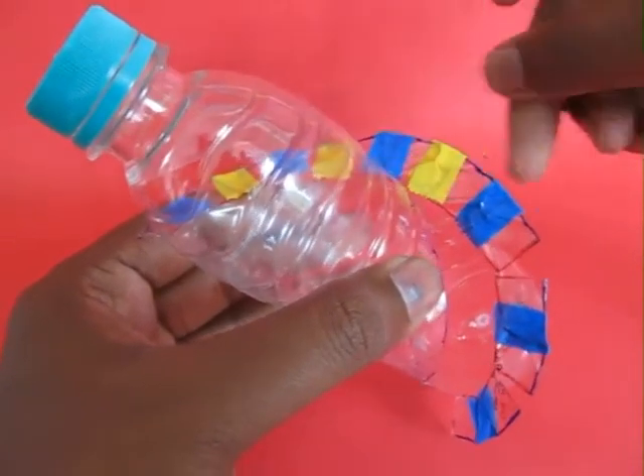Now you can see that between the two flaps there is a gap and you cover this gap with colourful sellotape so that the spiral is totally continuous and this increases the surface area of the spinning blade.